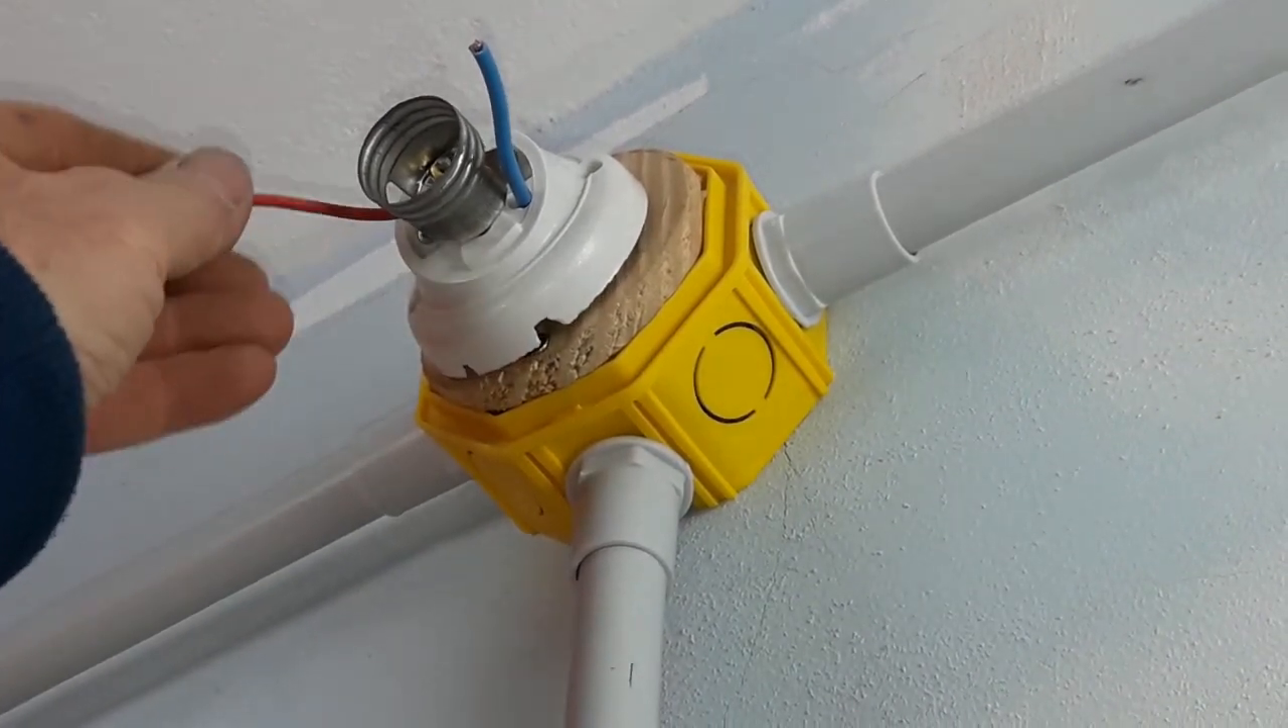Ahí ya están los dos cables pasados.